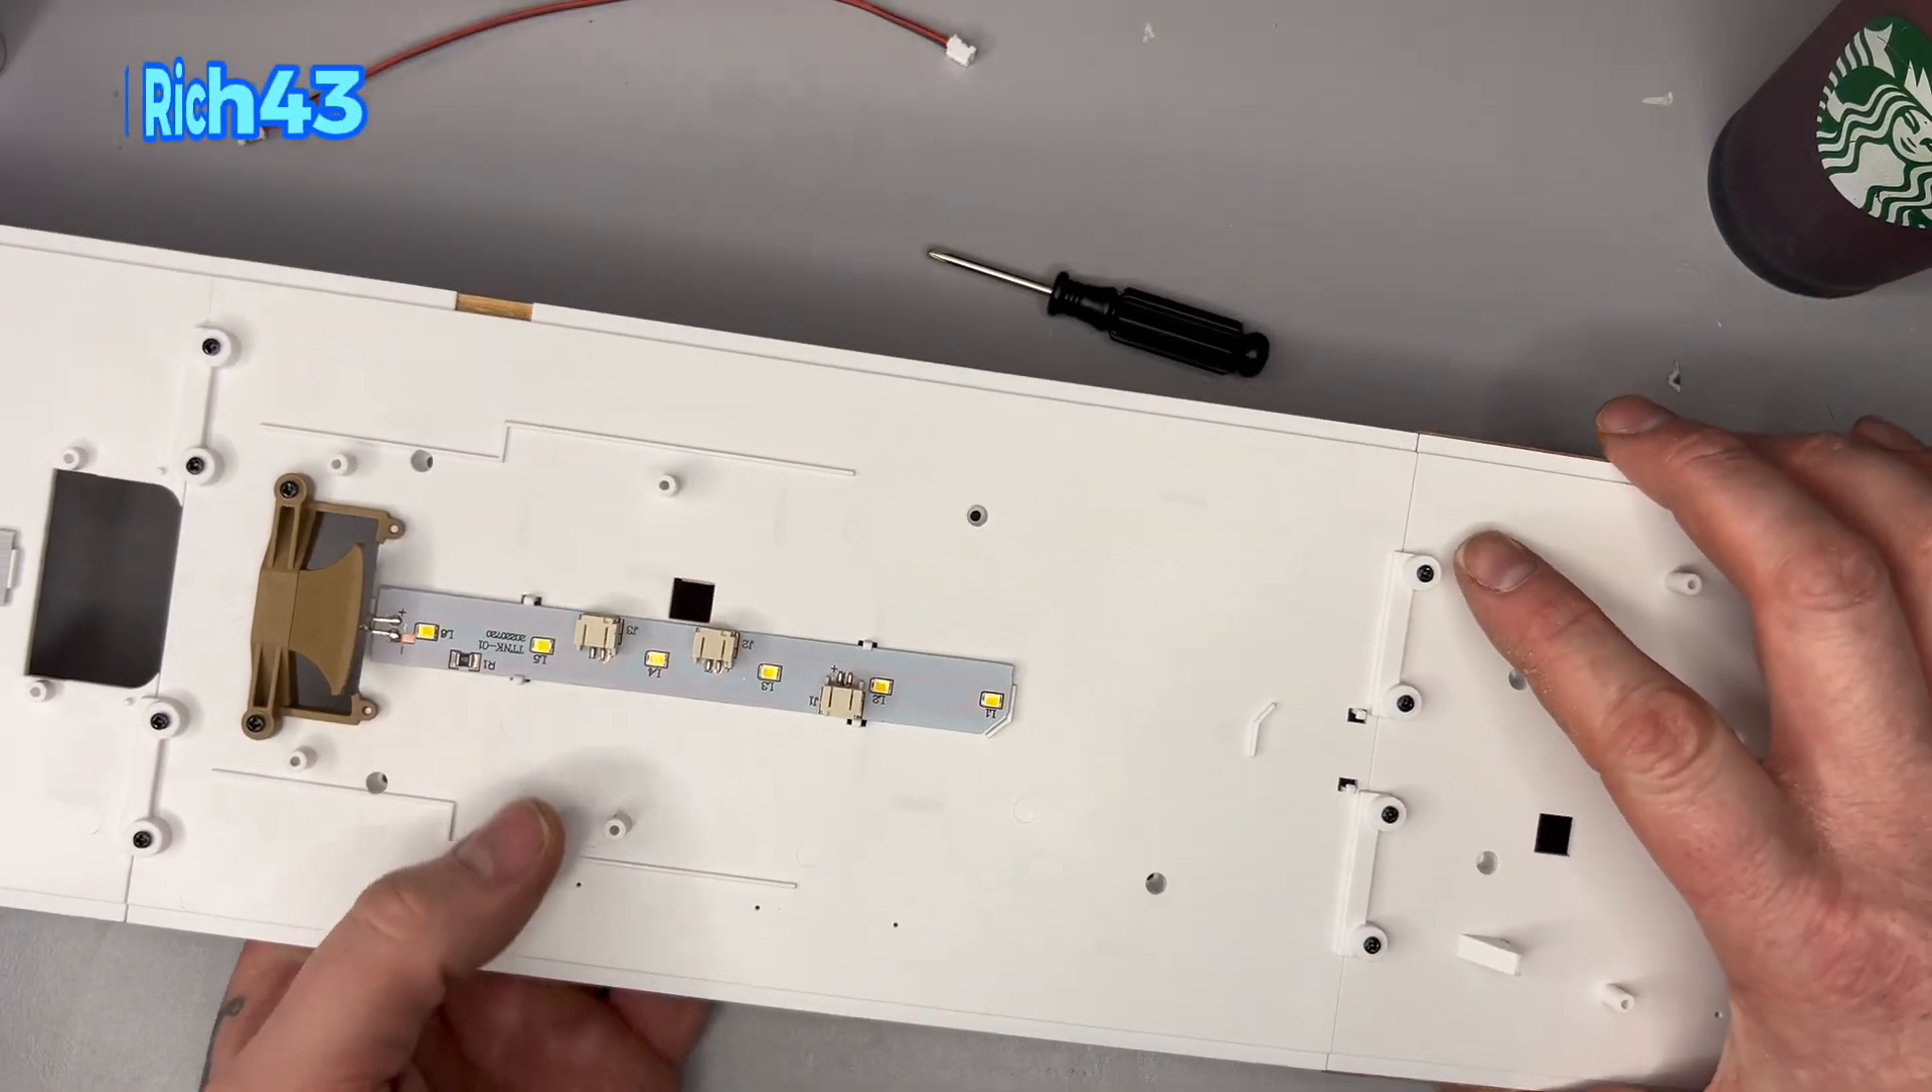There you have your led strip fitted to the bottom of the deck the promenade deck.